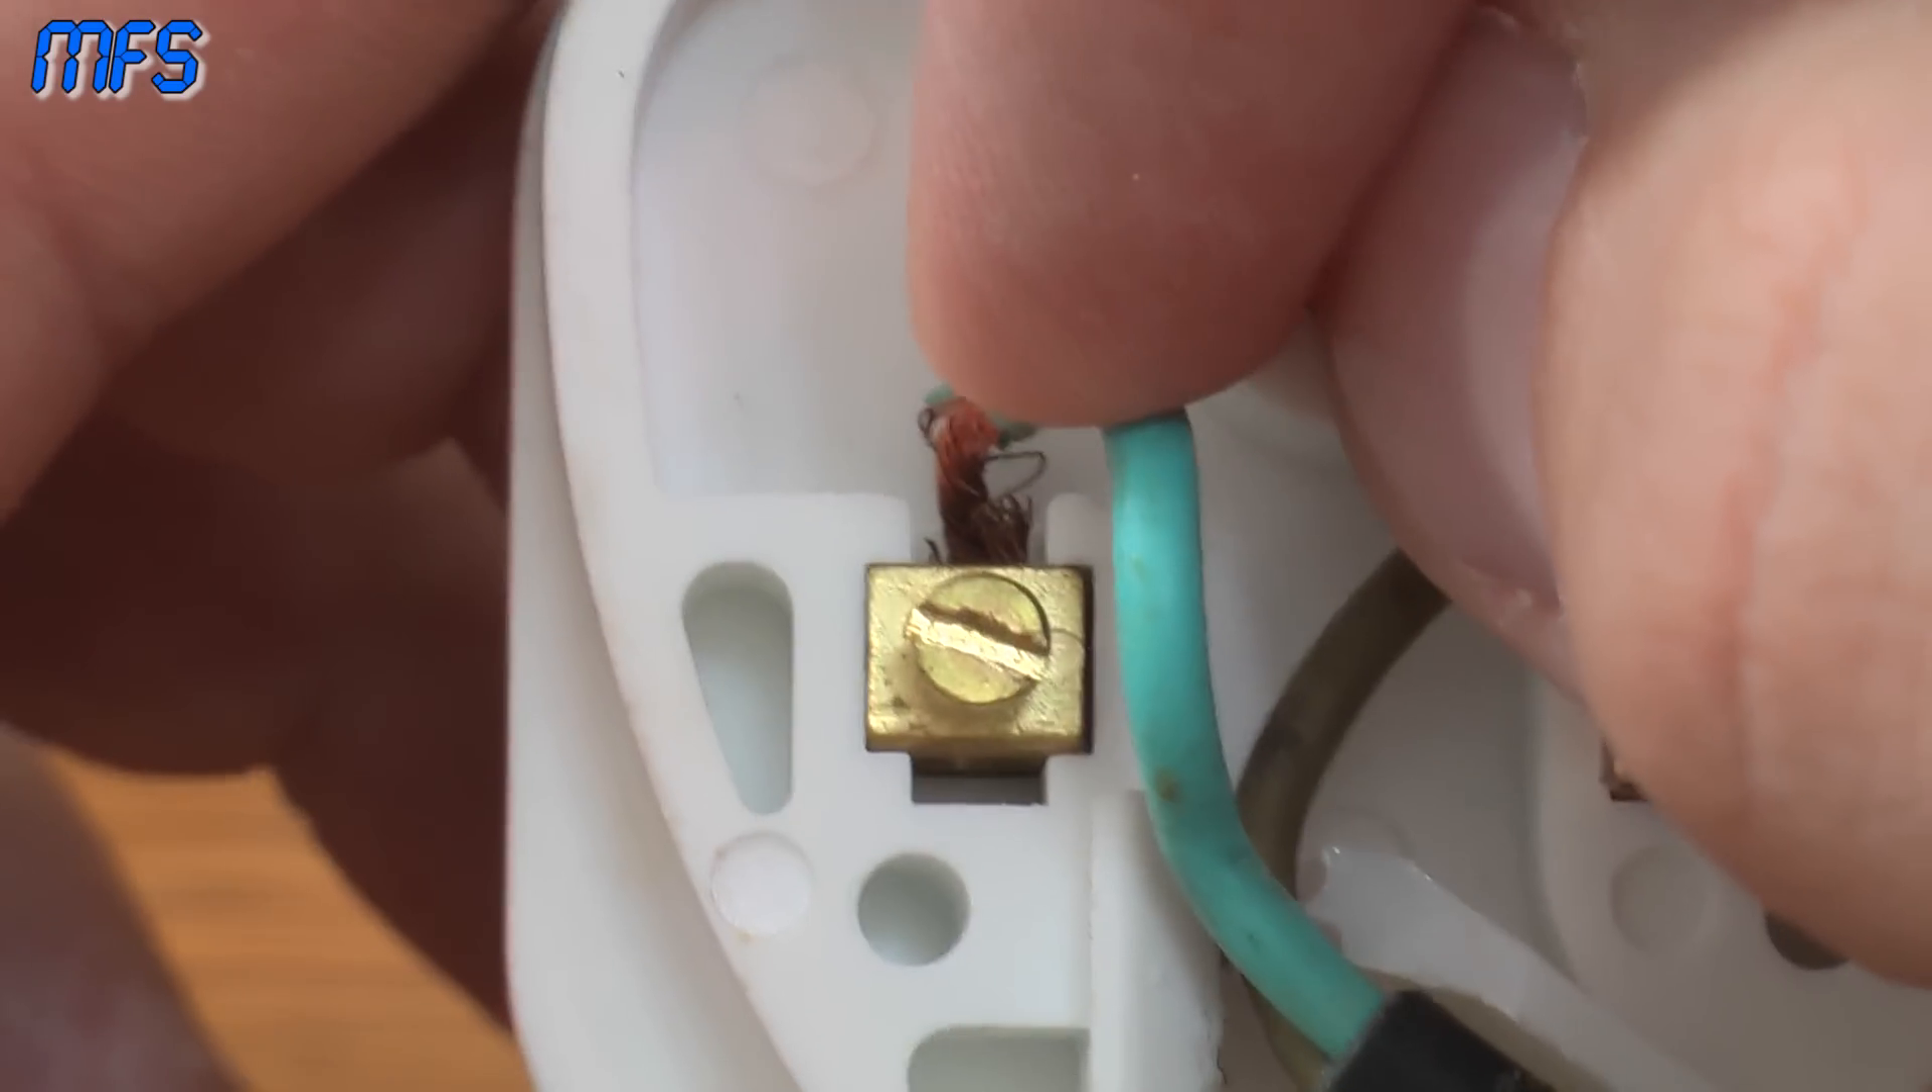Gone too far on the neutral terminal we've got a lot of exposed wire there.